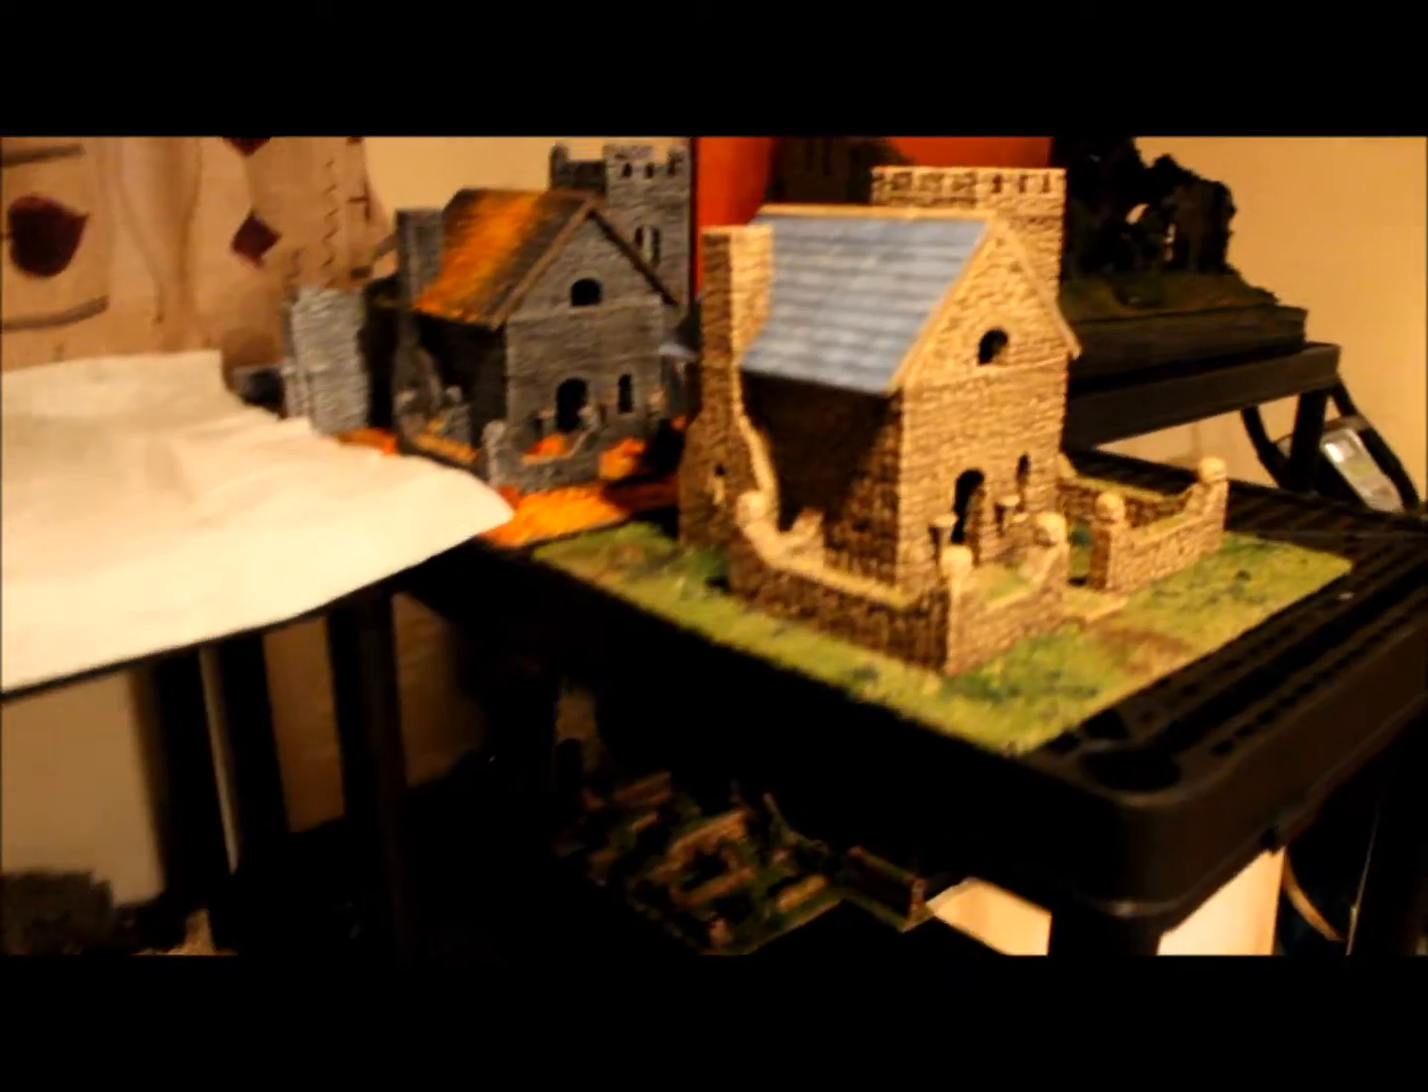I got these houses finished on boards they're just waiting for their trees.